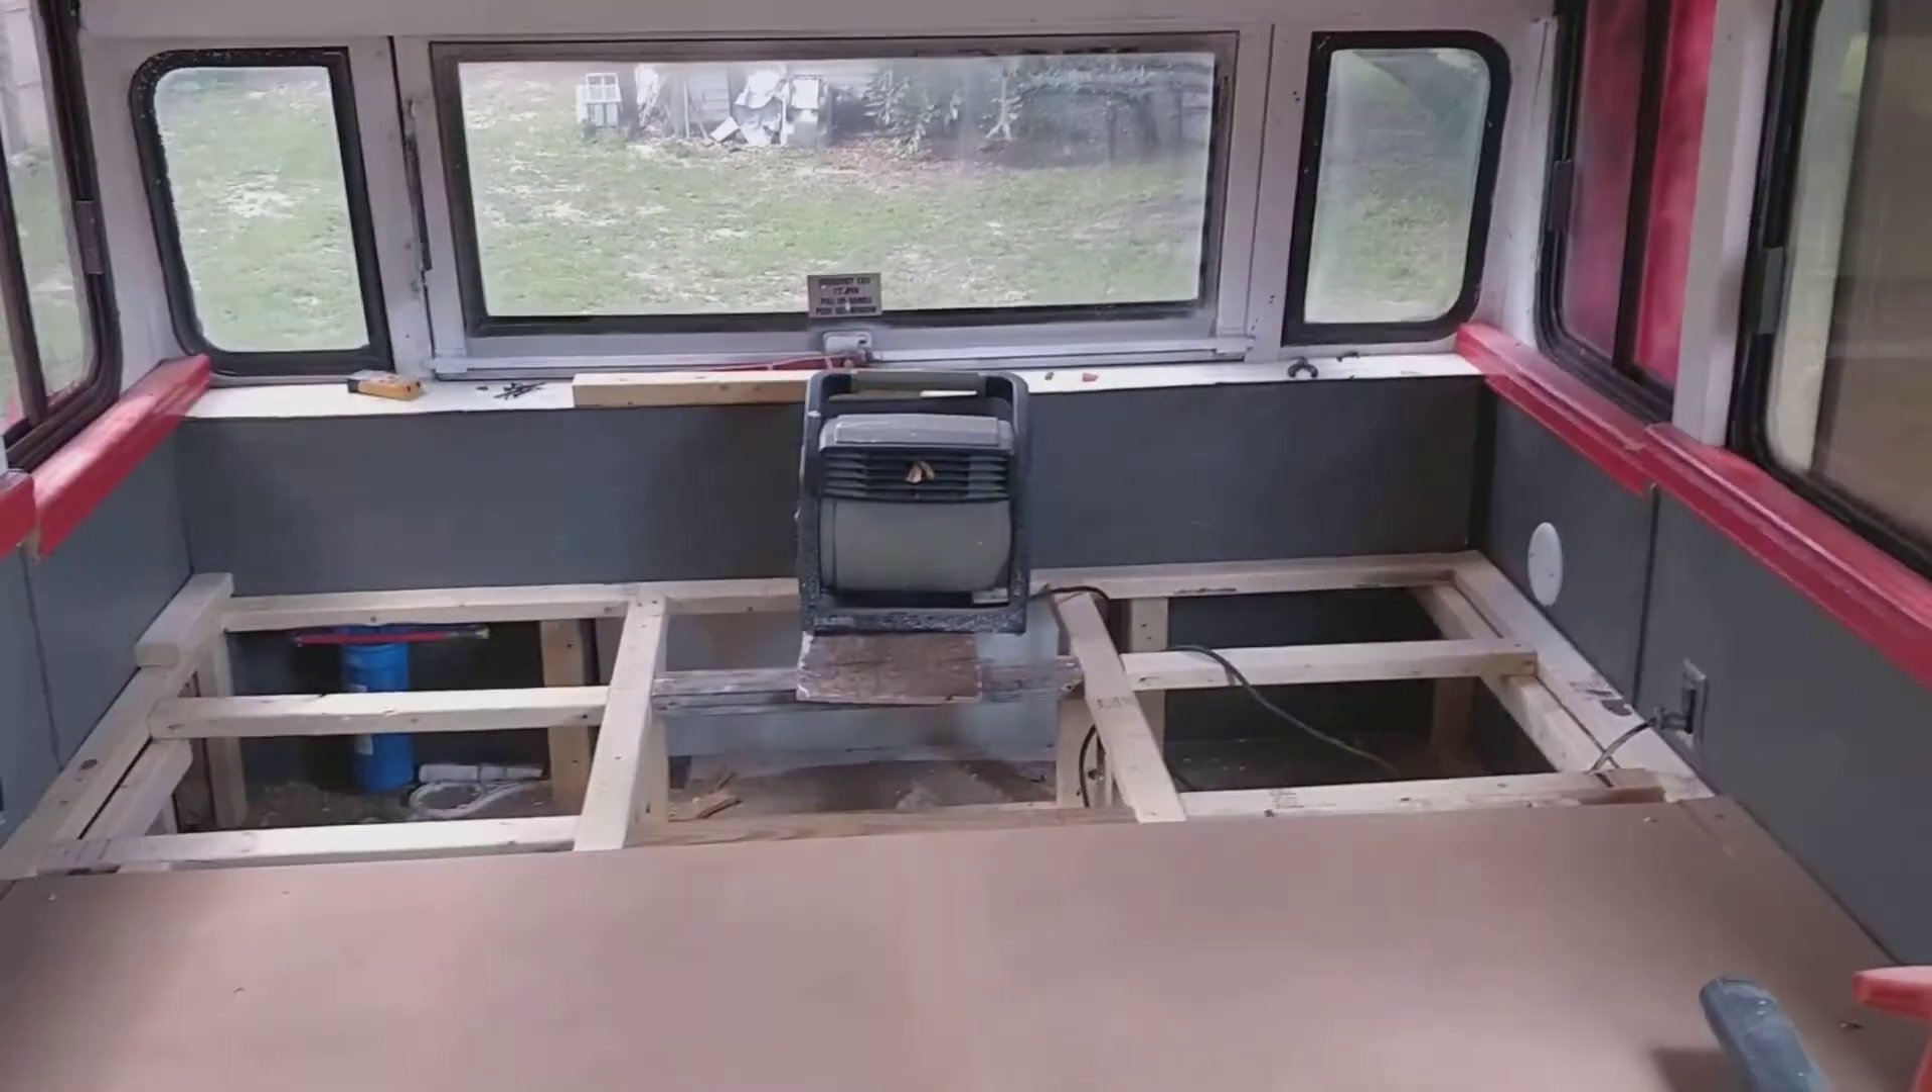I haven't put the Board in the back yet.